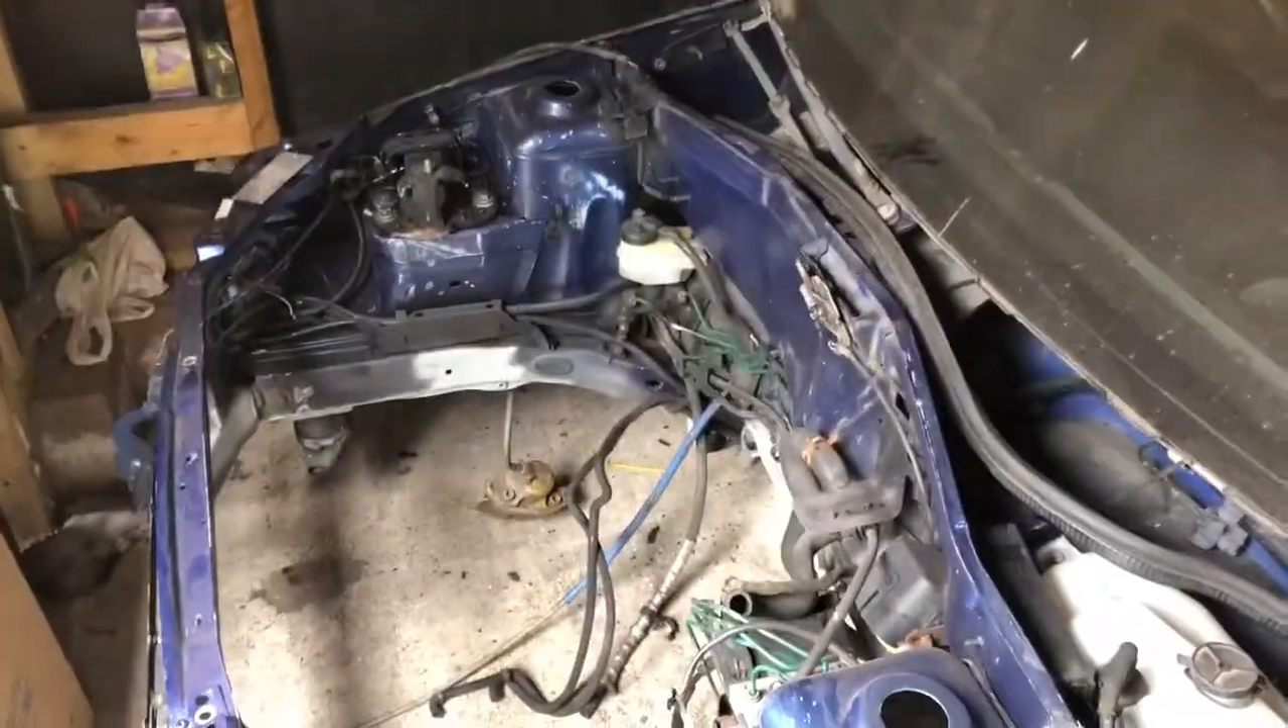Engine has come out for a full rebuild.